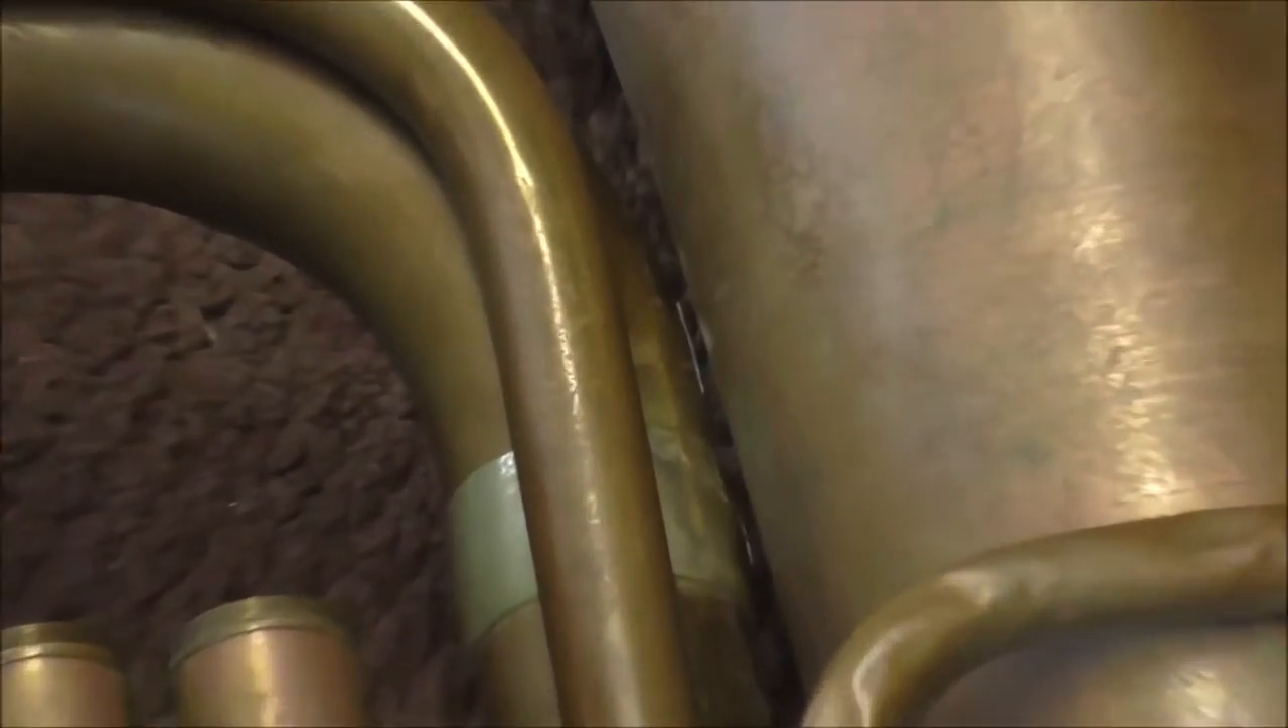There is a gap right in between there between the bell and the first branch and almost always when those break there is a gap right there.